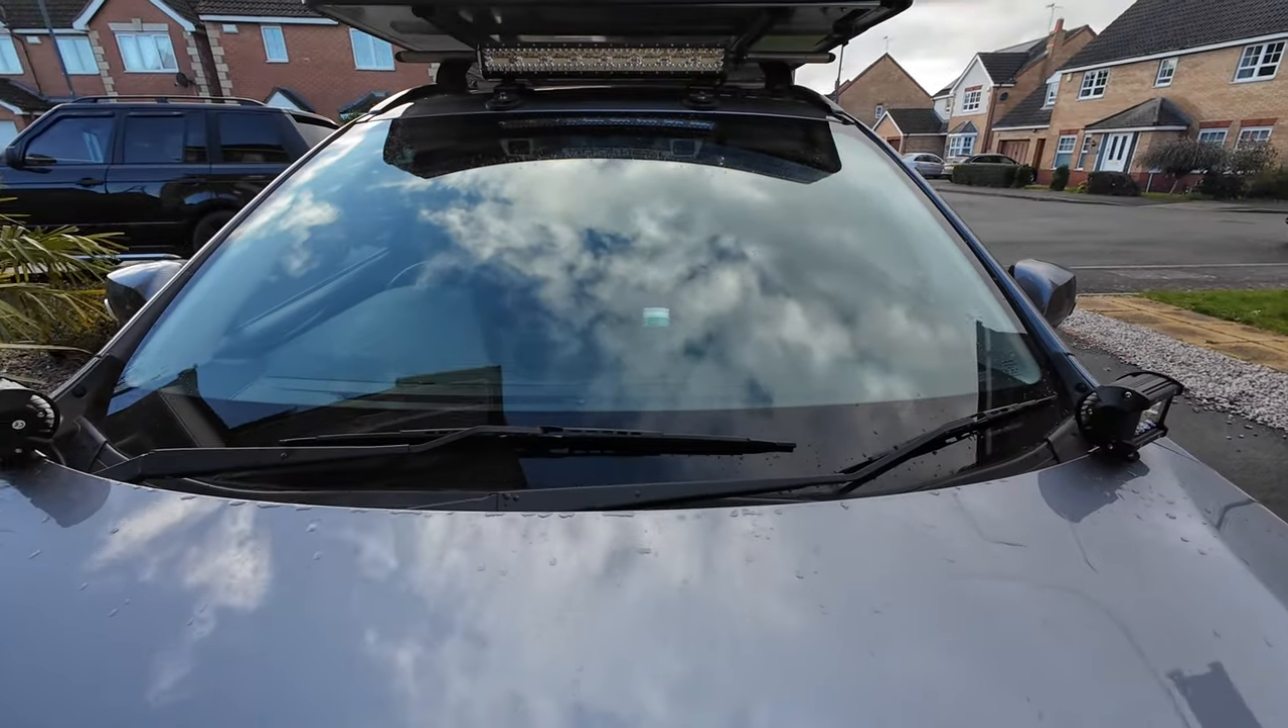And you can see that's what the light bar looks like. So that's the install all done.